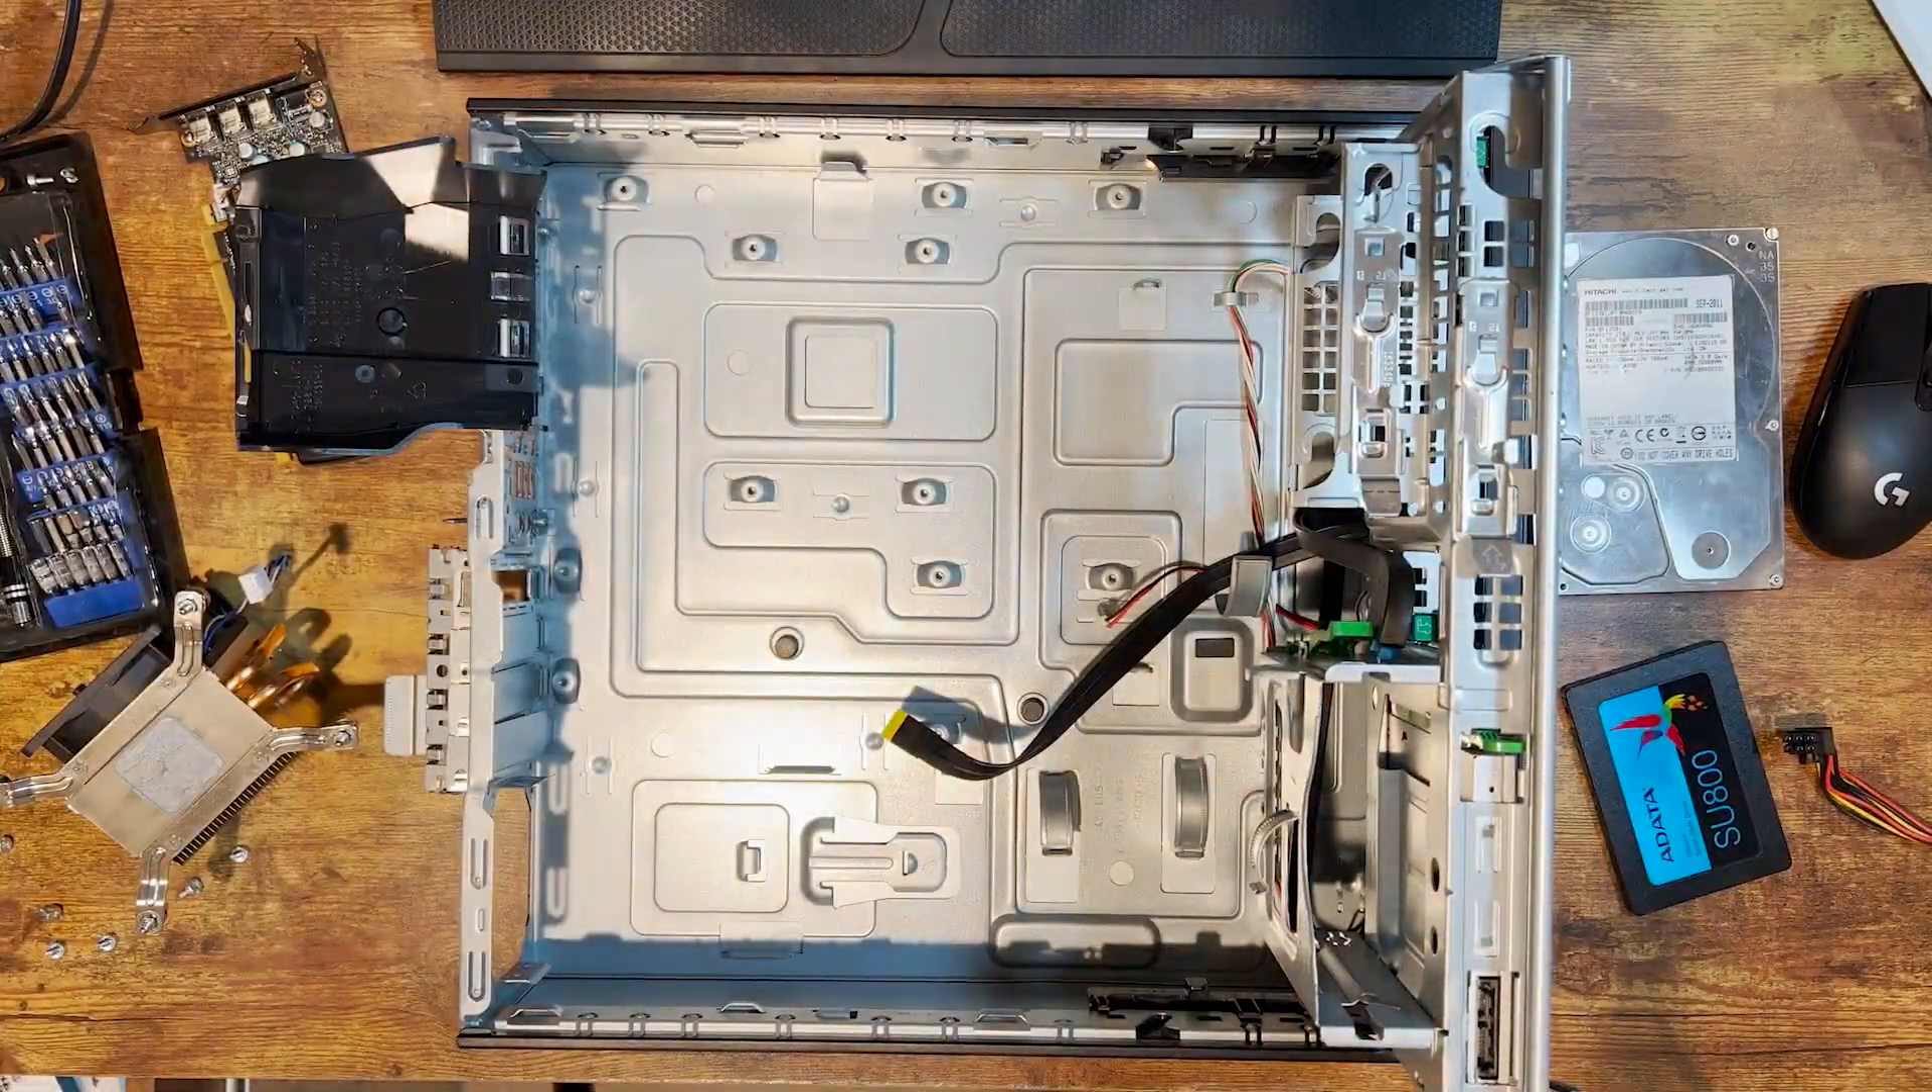Uh but there you go motherboards out and this case is all cleaned out and done.